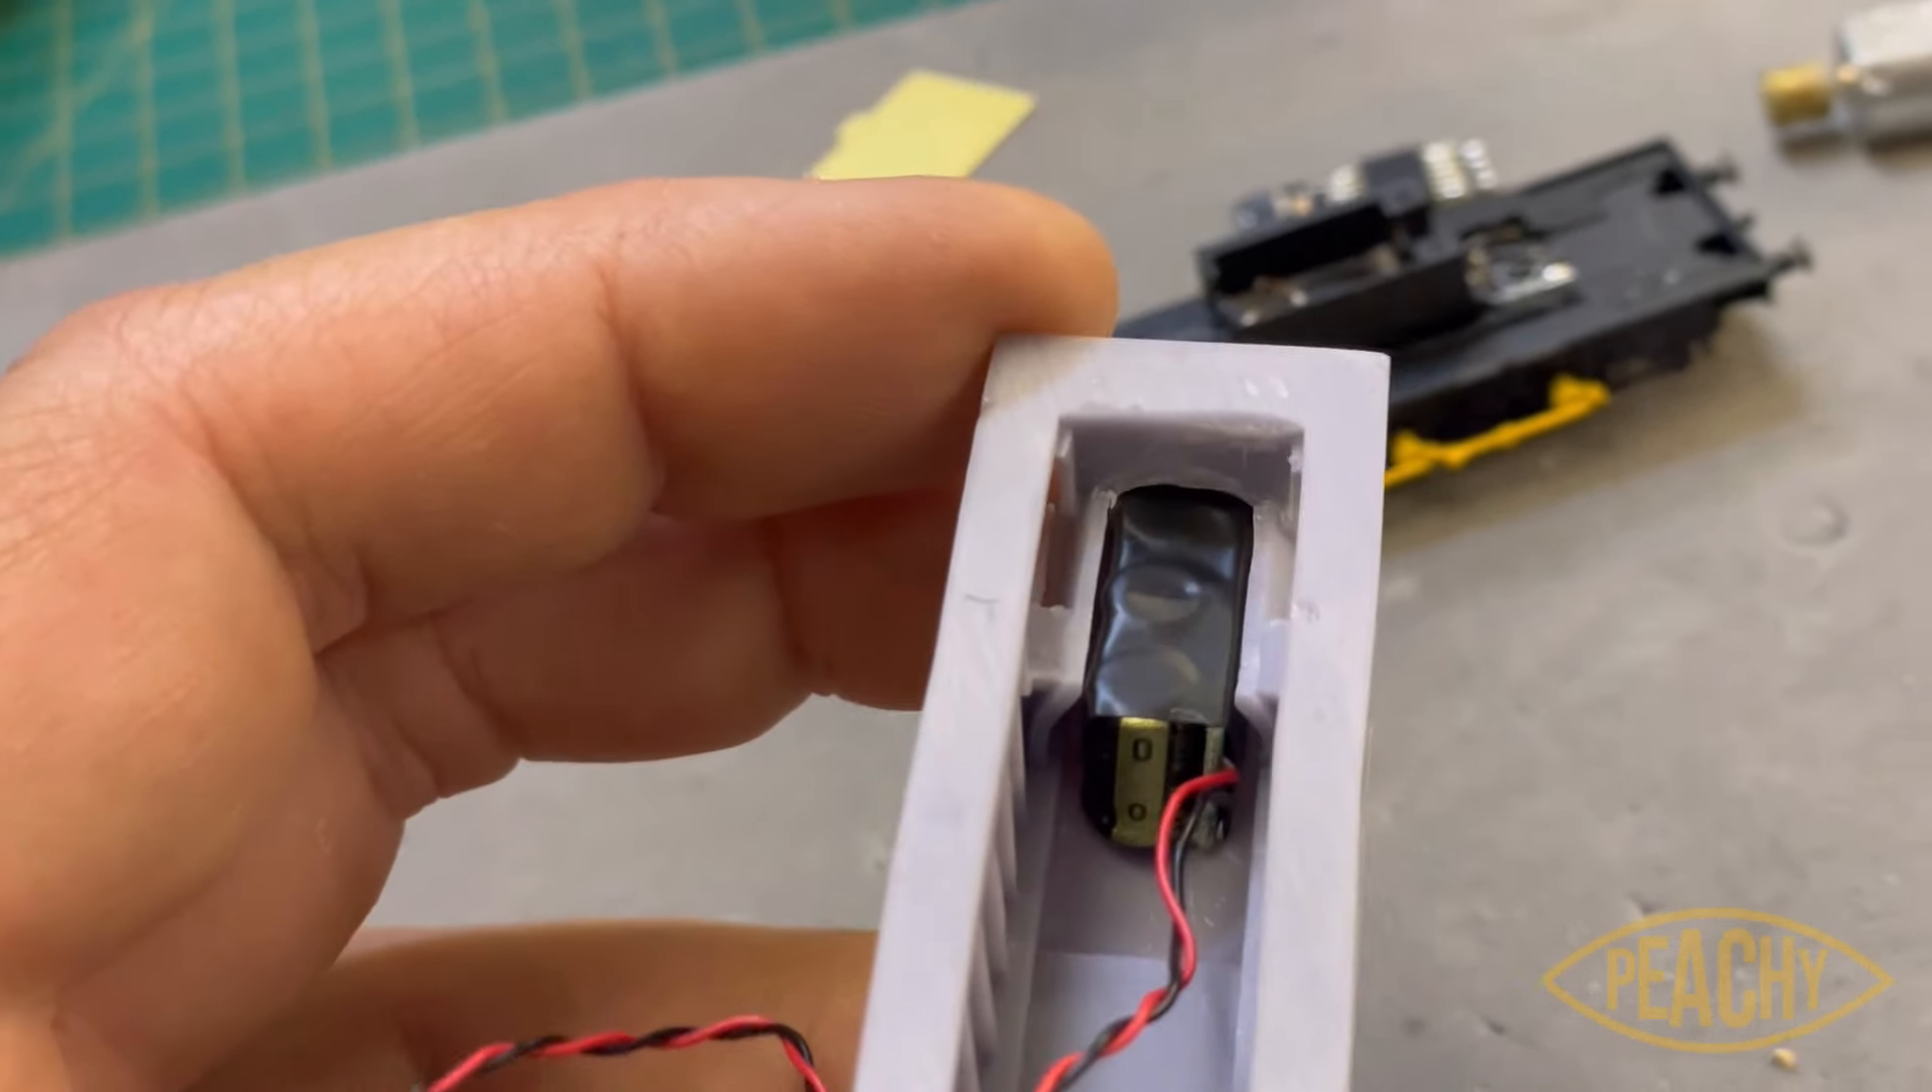Now there you see the power bank is nicely tucked away.